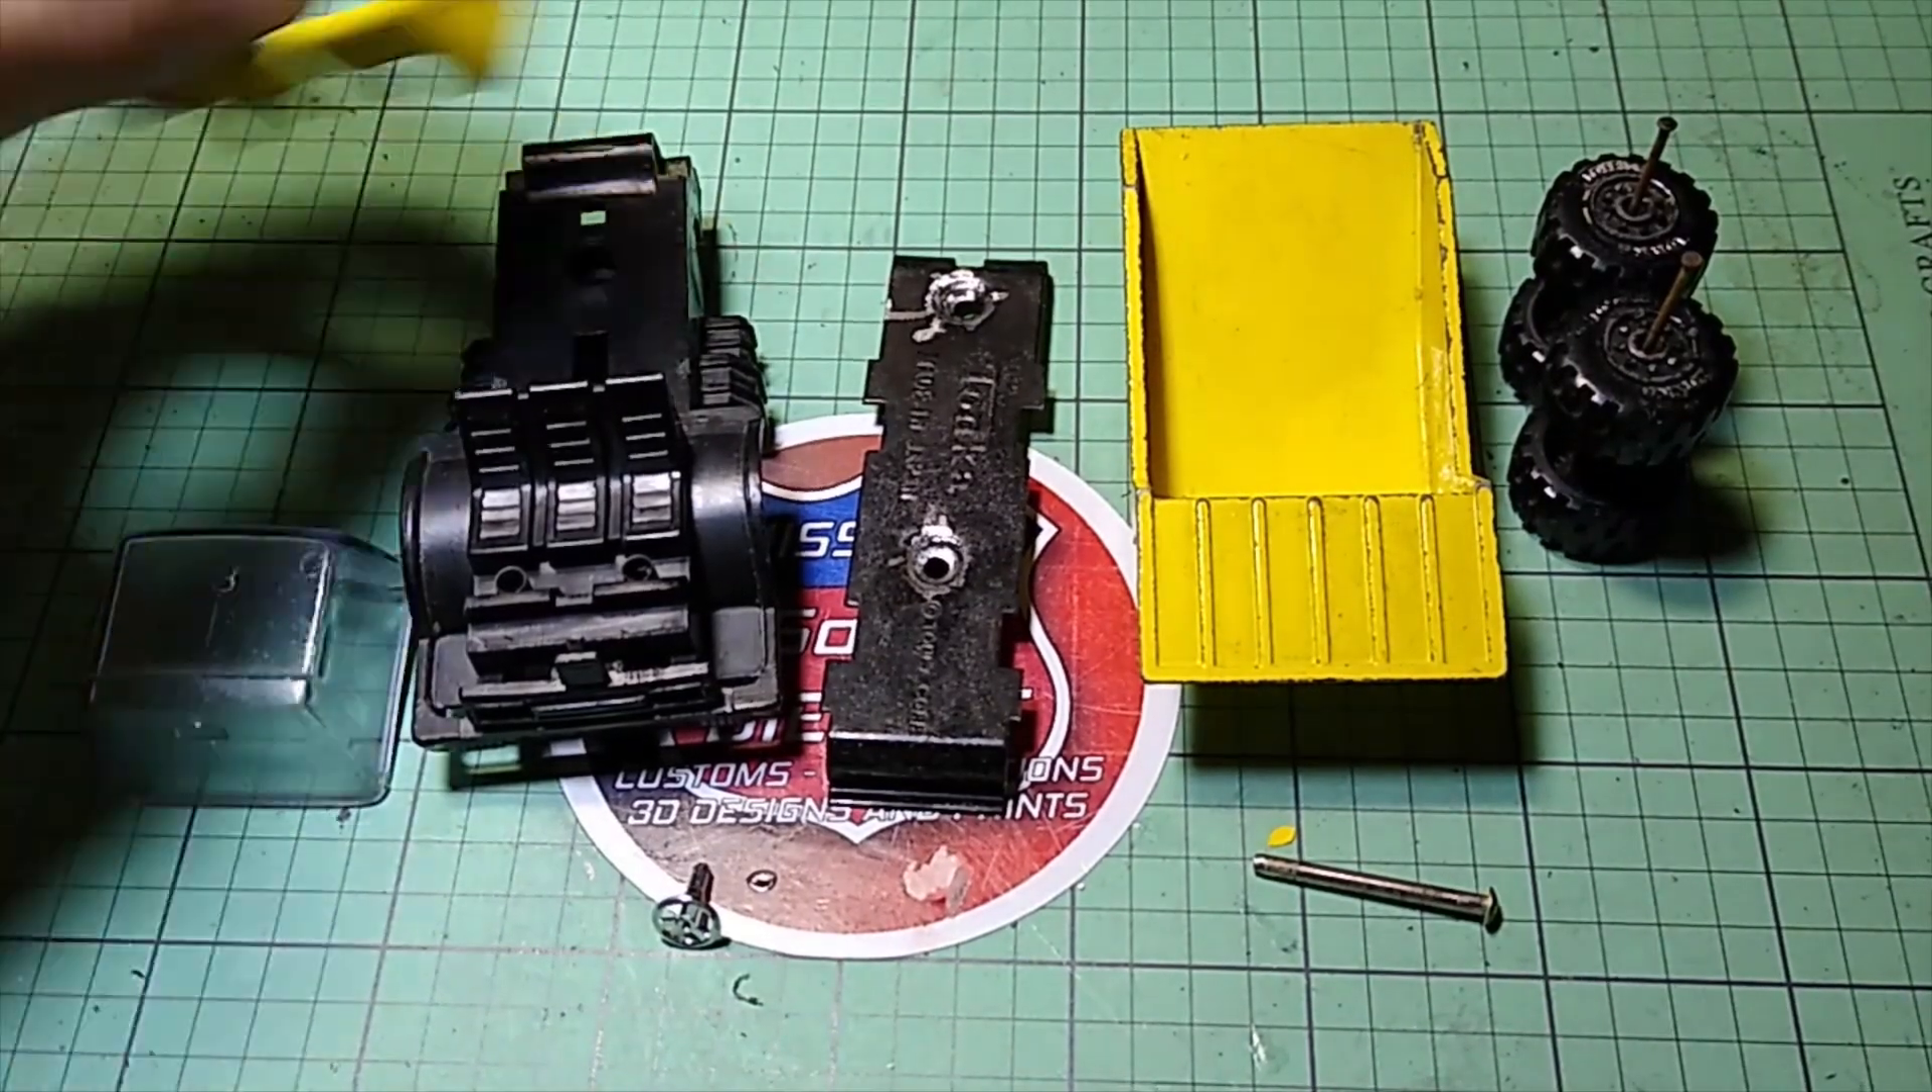Well, we've got our little Tonka dump truck all blown apart.